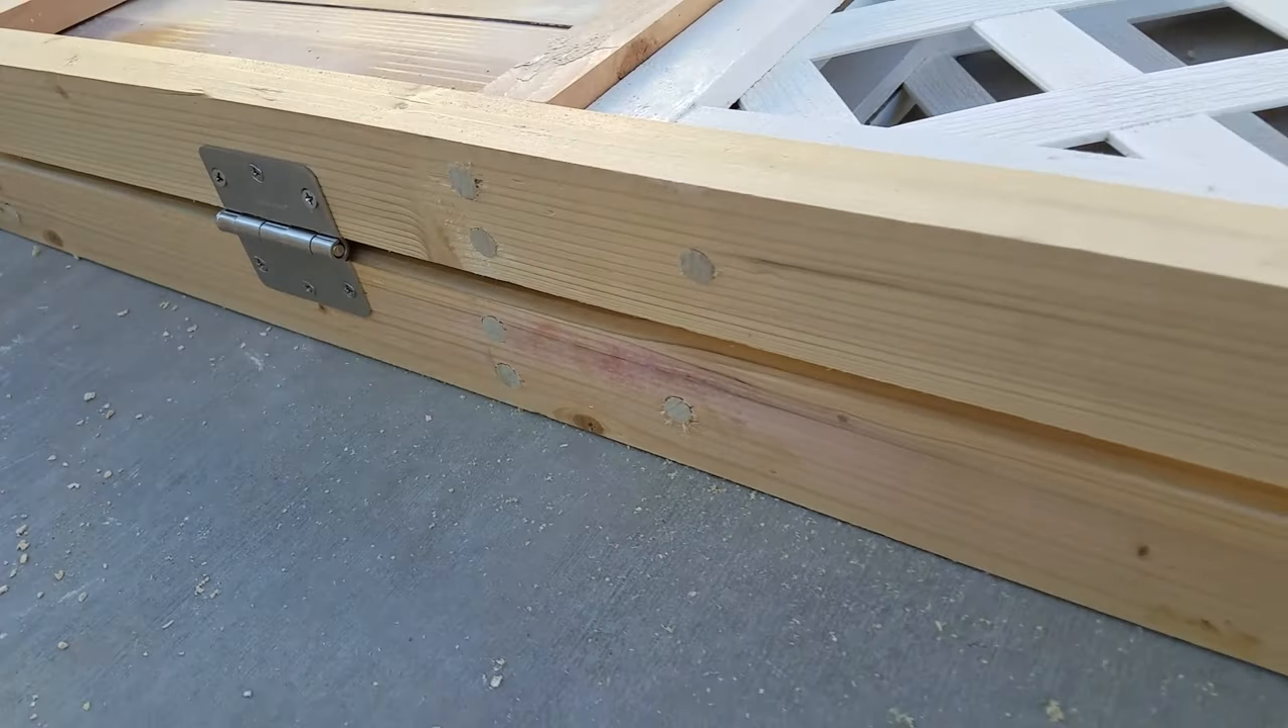So okay so i got the holes all plugged up with the dowel.